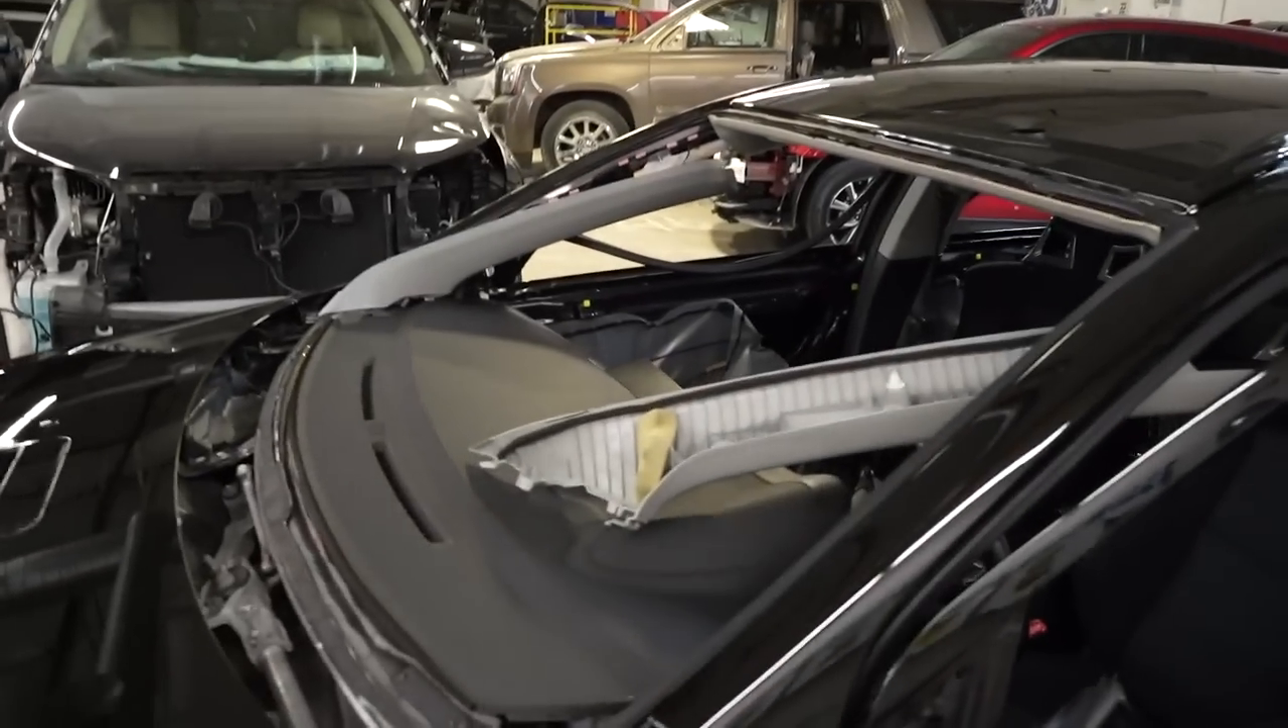Devin just pulled her on the trailer because as you guys can see, we can't necessarily drive this car anywhere right now without the windows.